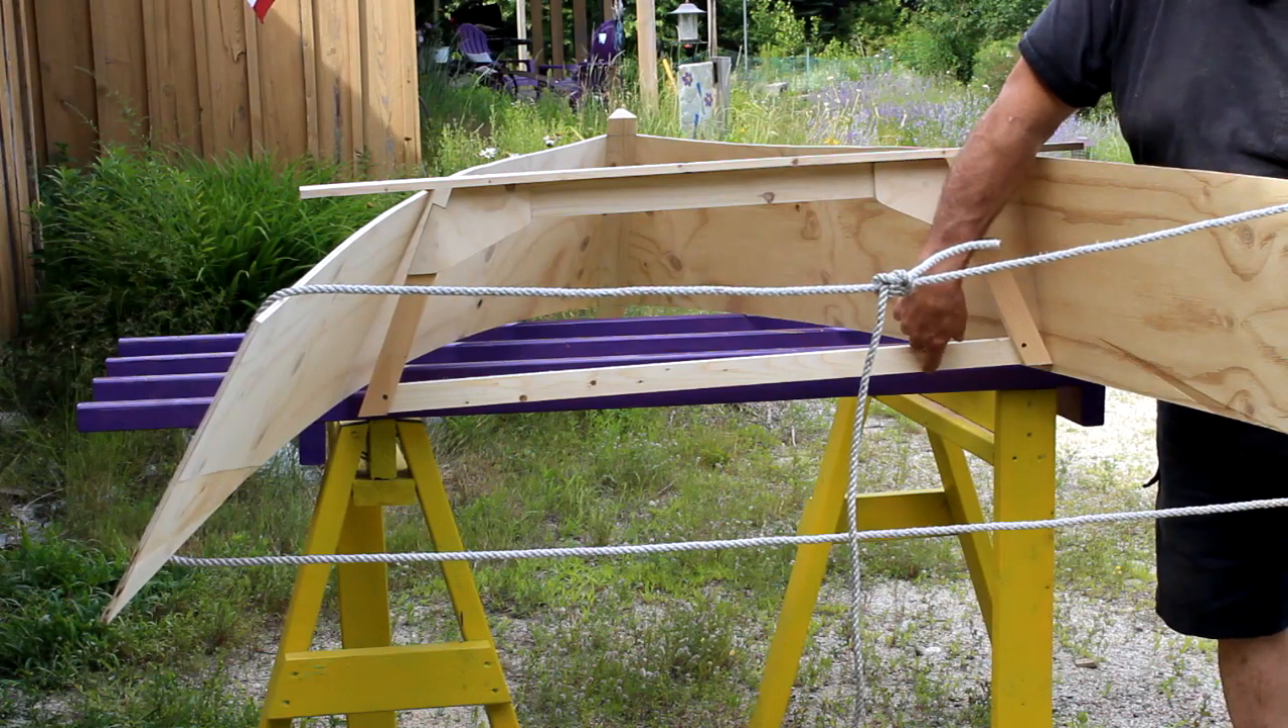And then you can see the two side panels are together. Kind of, it forms kind of a shape of a V. And then I hang the mainframe into position.